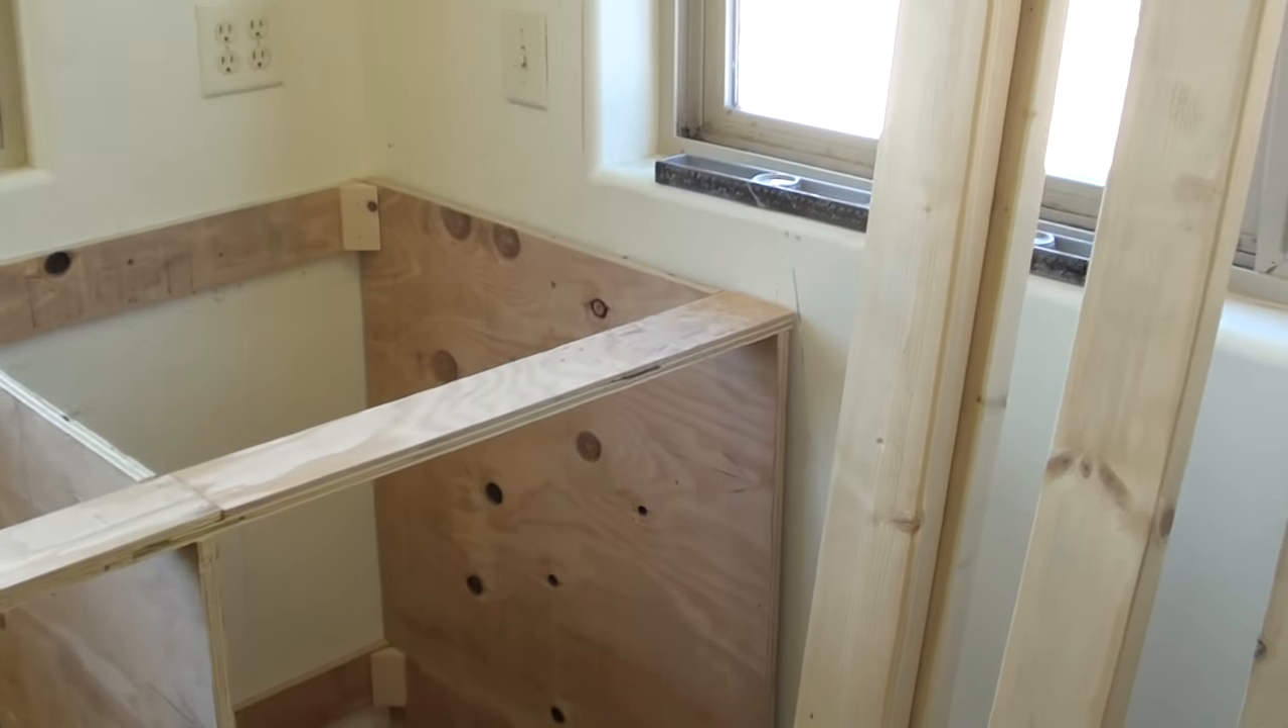I got all of the bench framework in yesterday and today I'm going to be building the 2x4 top.